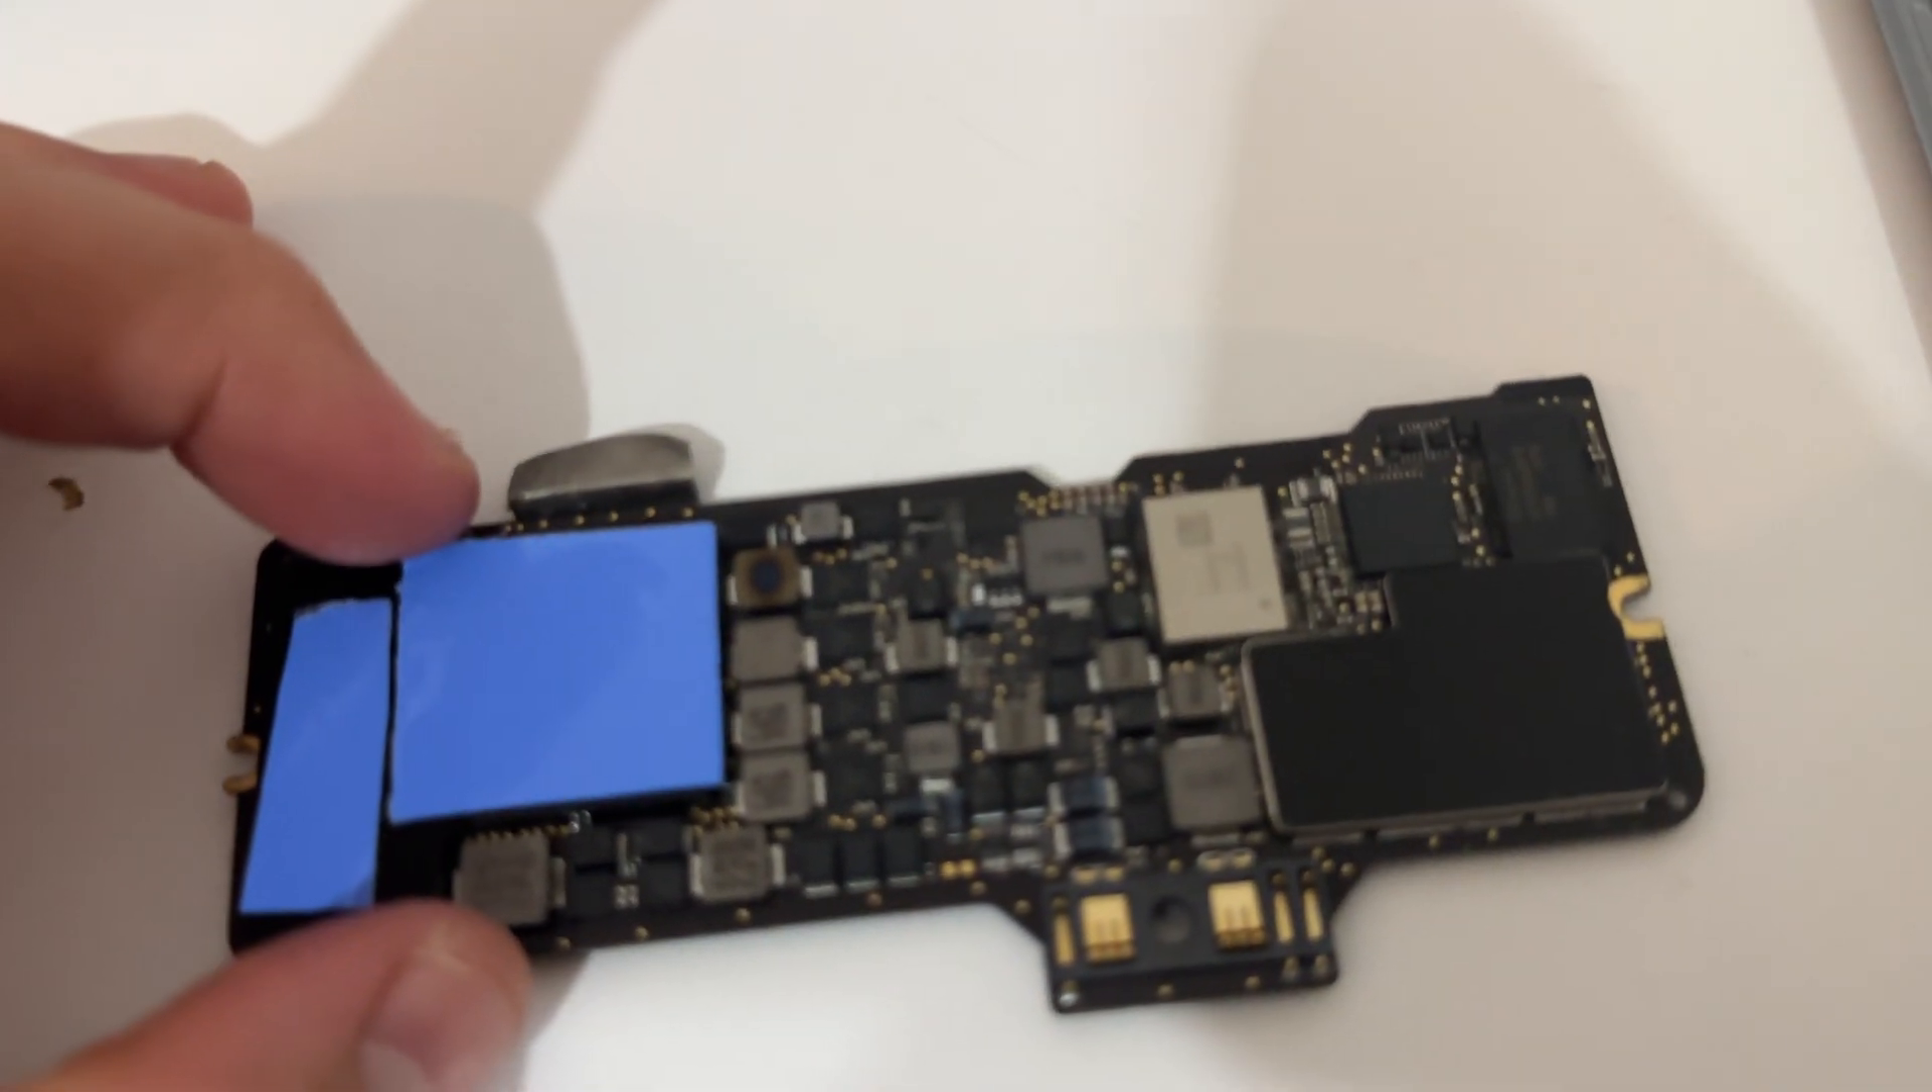So my thermal pads are on.